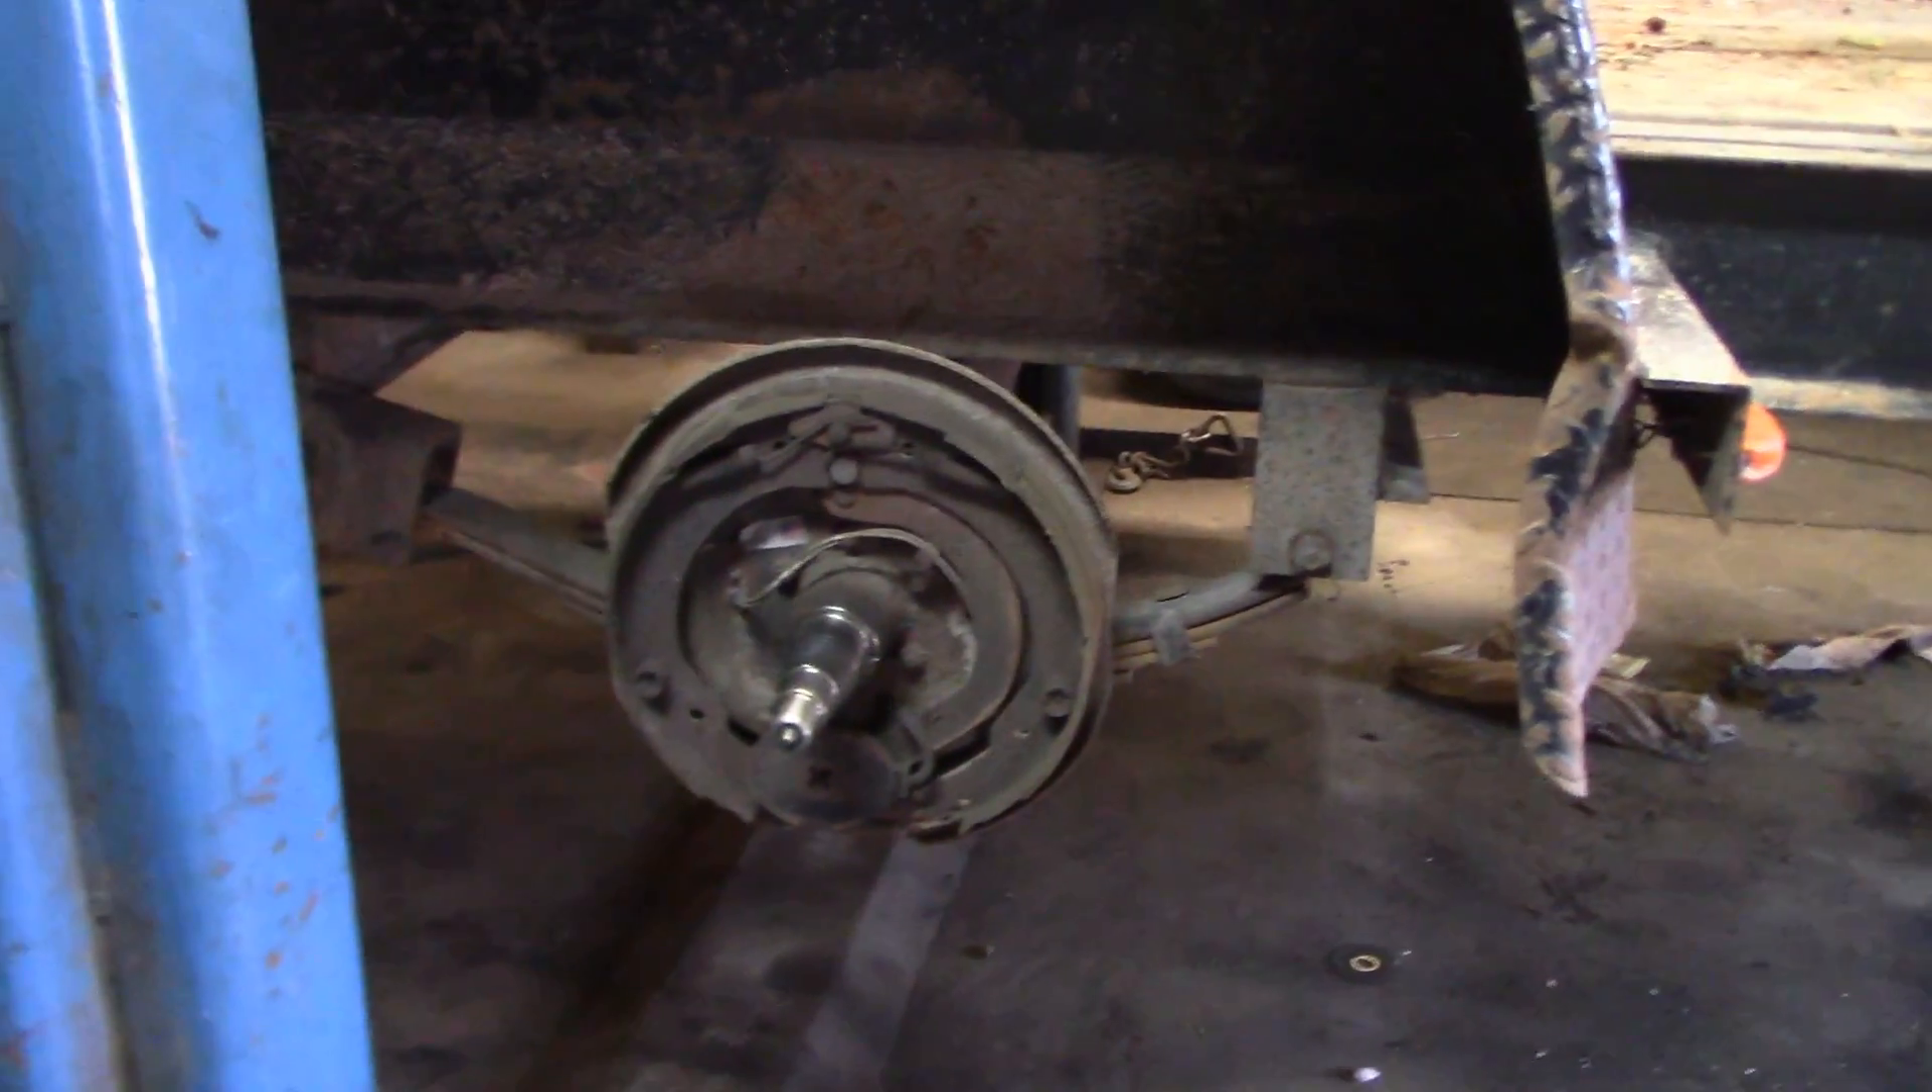We got the hub assembly off.